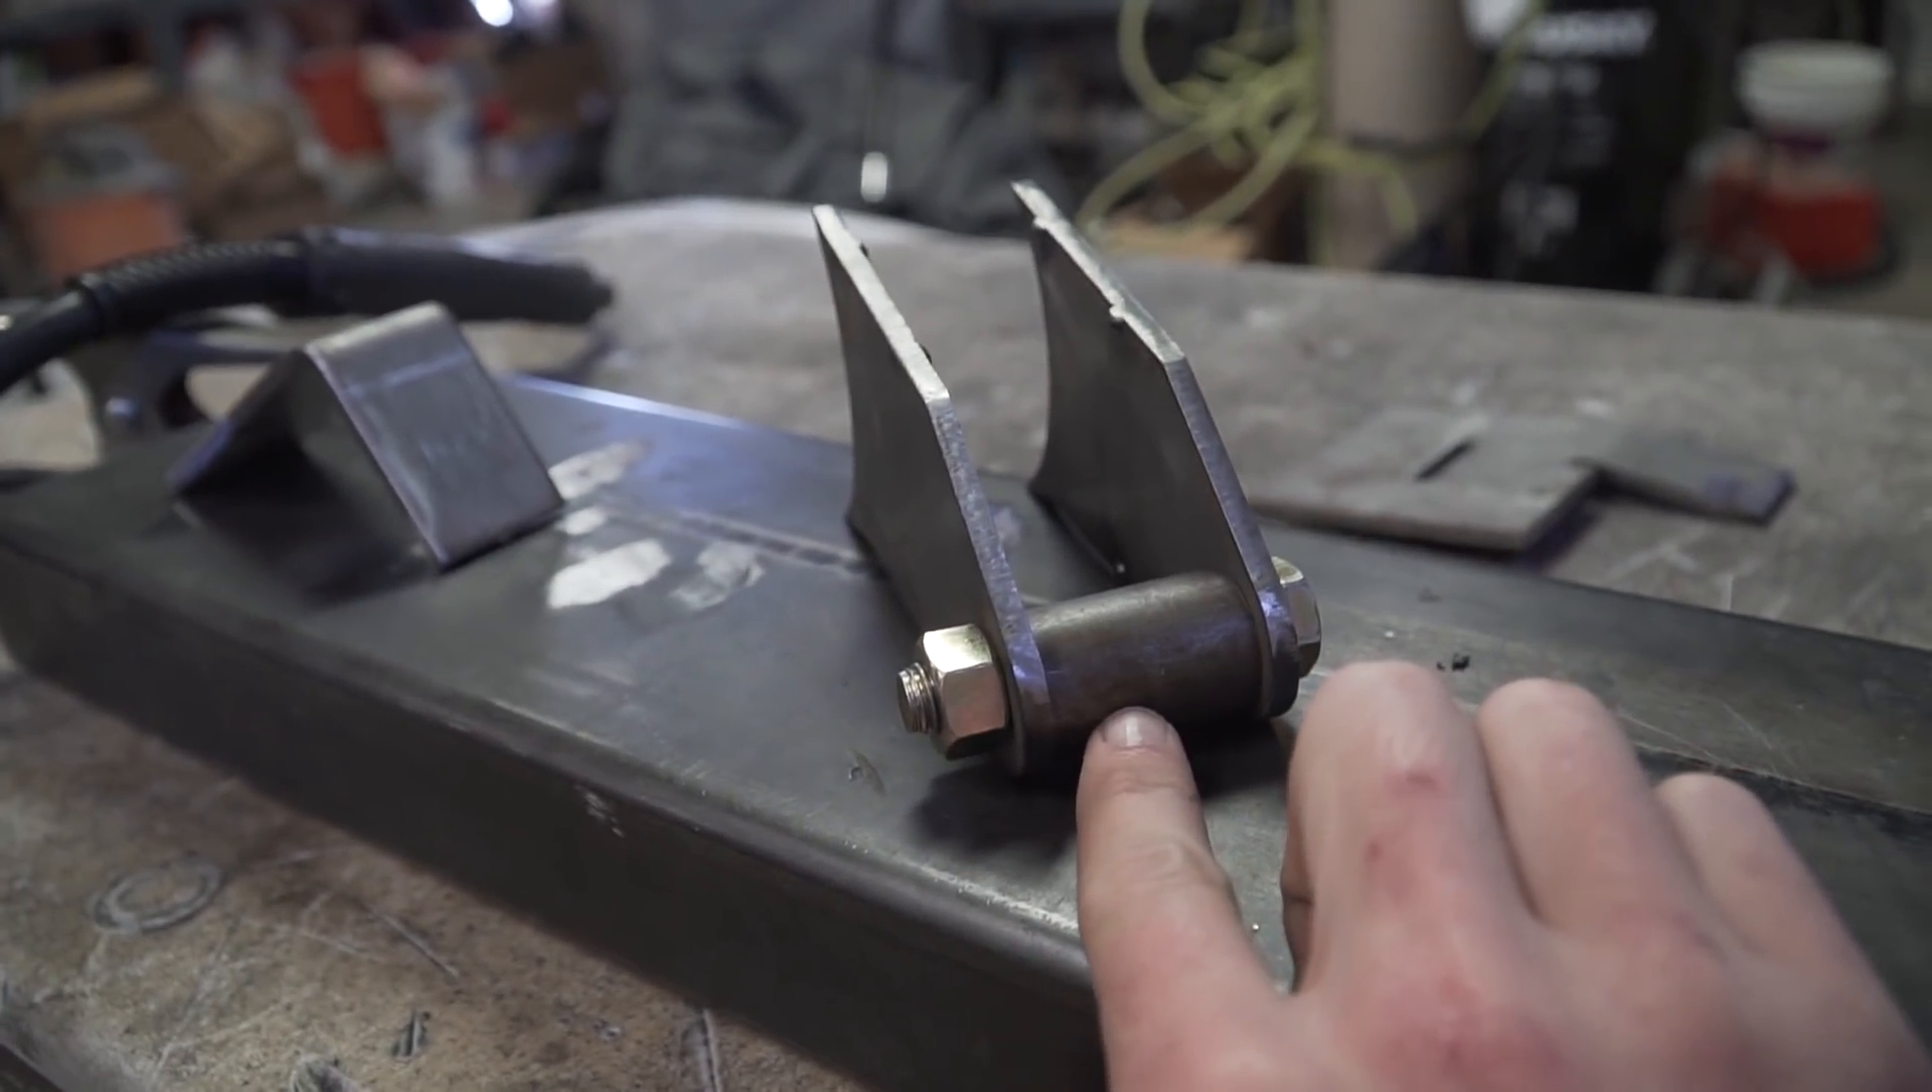I went ahead and got these shock mounts bolted together already.